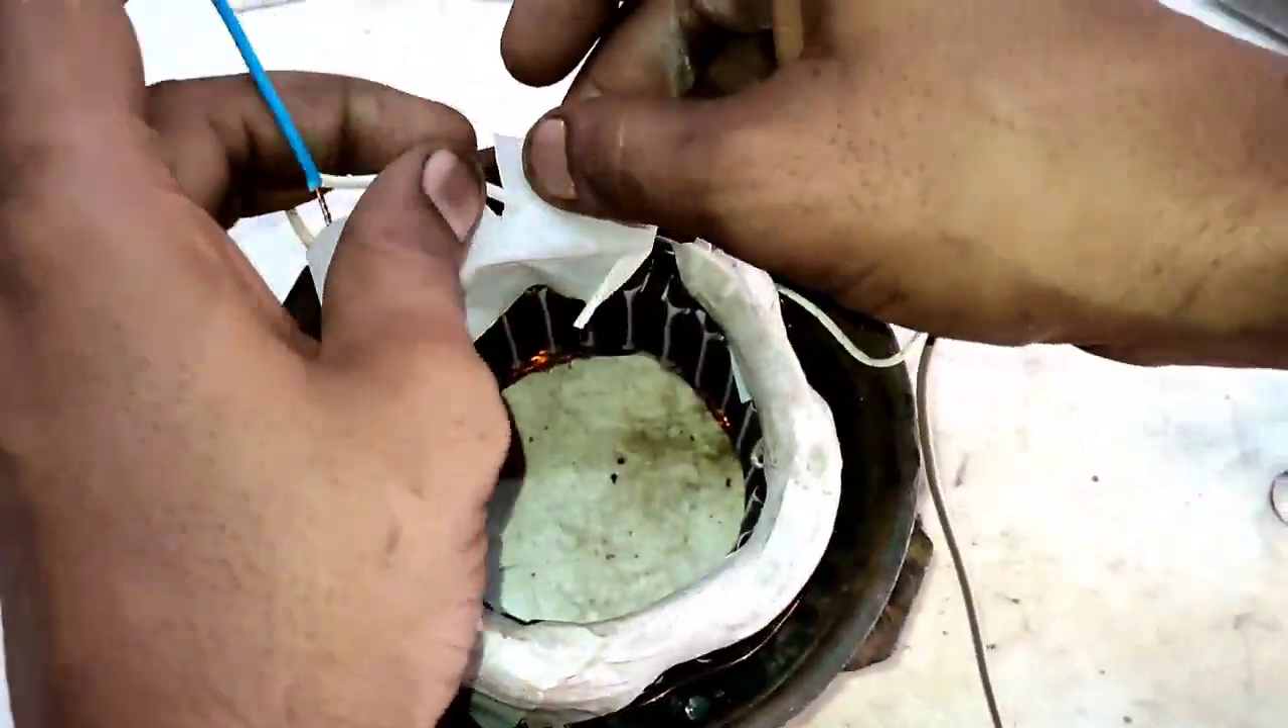देखे हमने कोटन पेपर इस तरह से लगा दिया है।